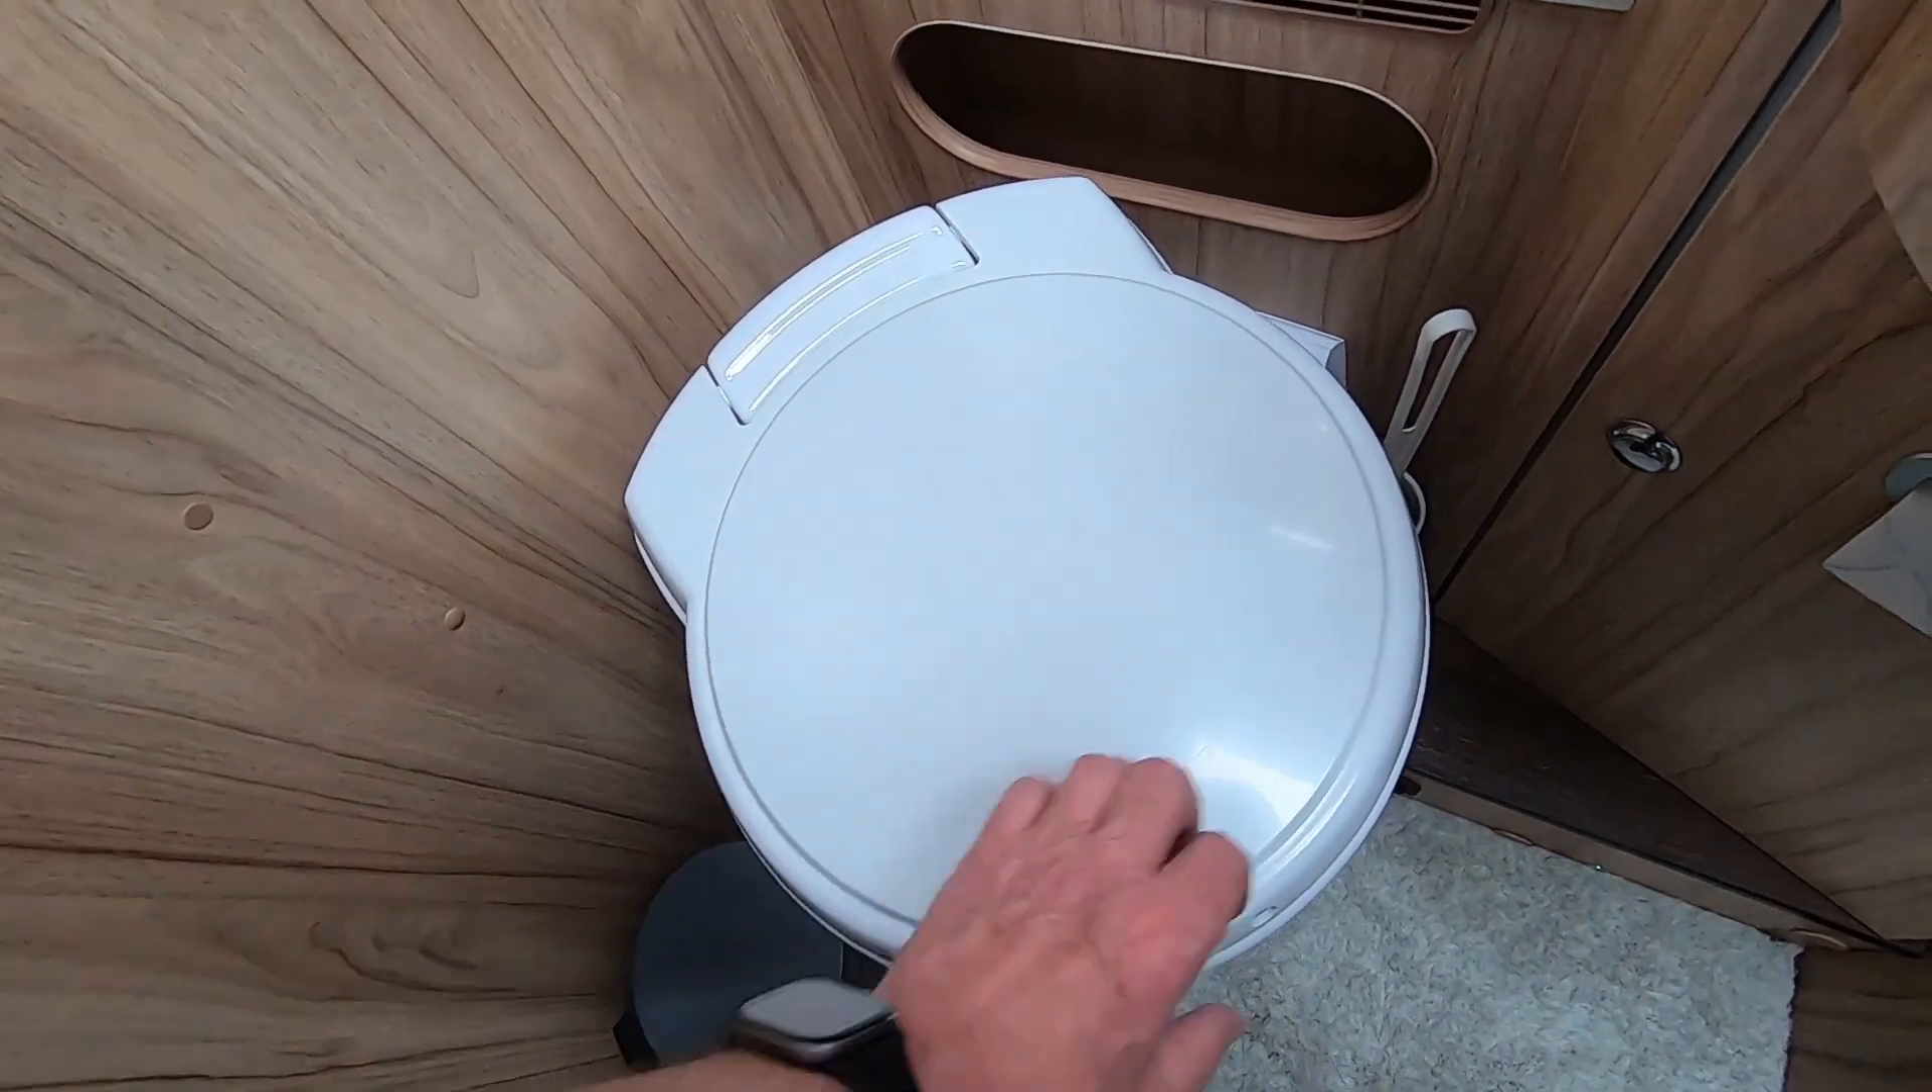Jetzt haben wir den Toilettendeckel und Sitz wieder drauf.